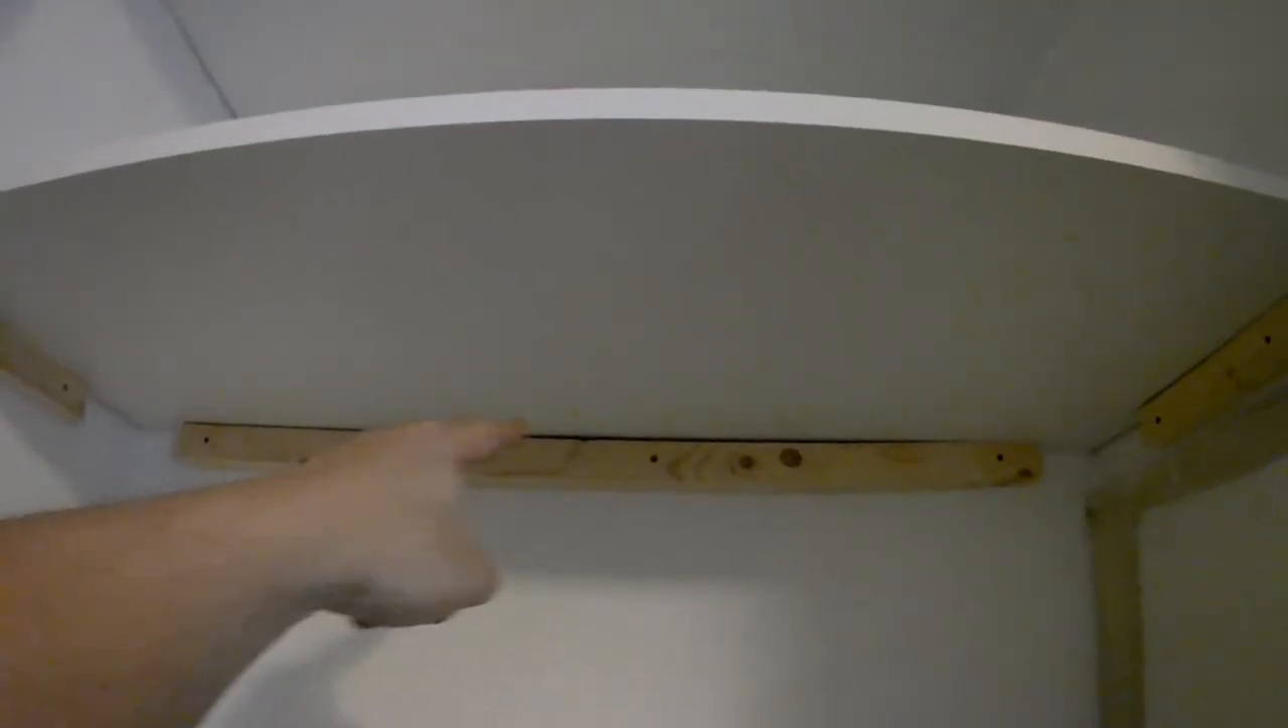There's not quite as much contact with with some of the underneath supports as i'd have ideally like.